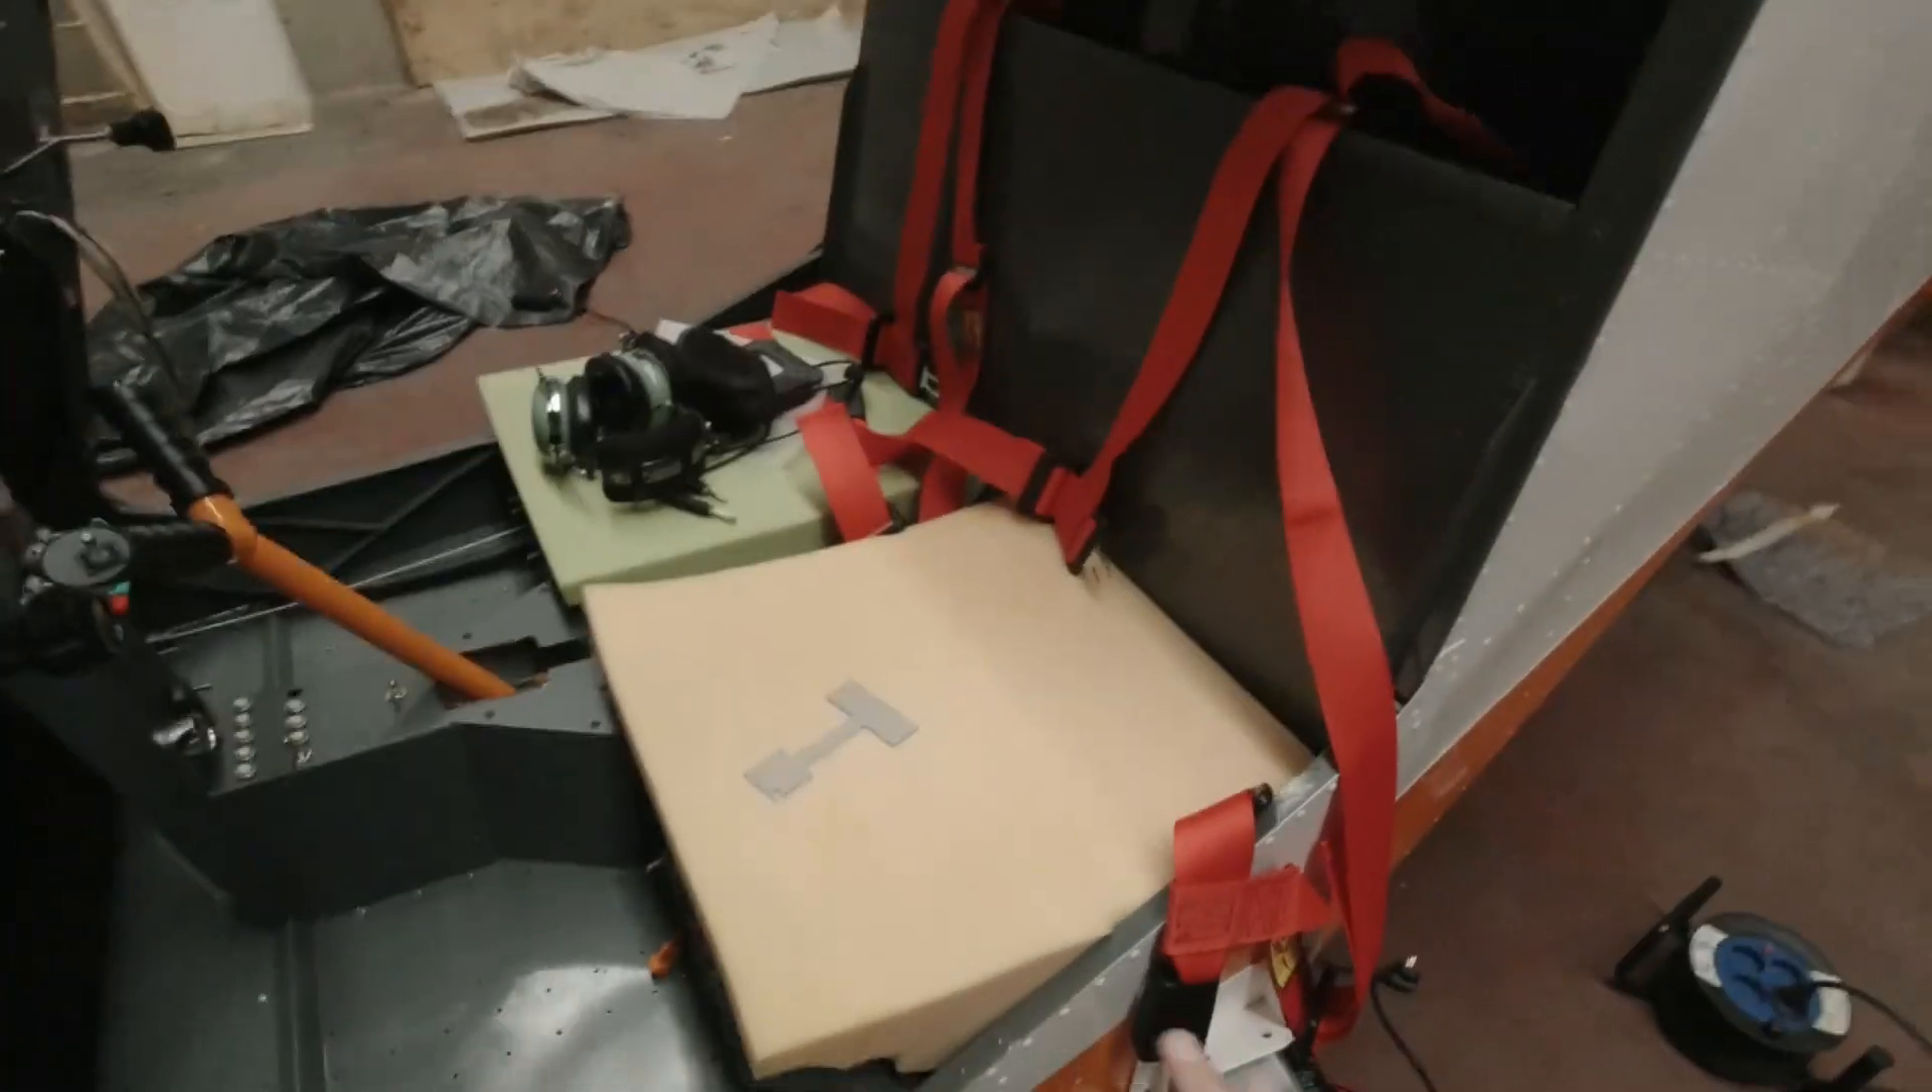Una vez que tengo la pieza del asiento puesta he puesto aquí la goma espuma.